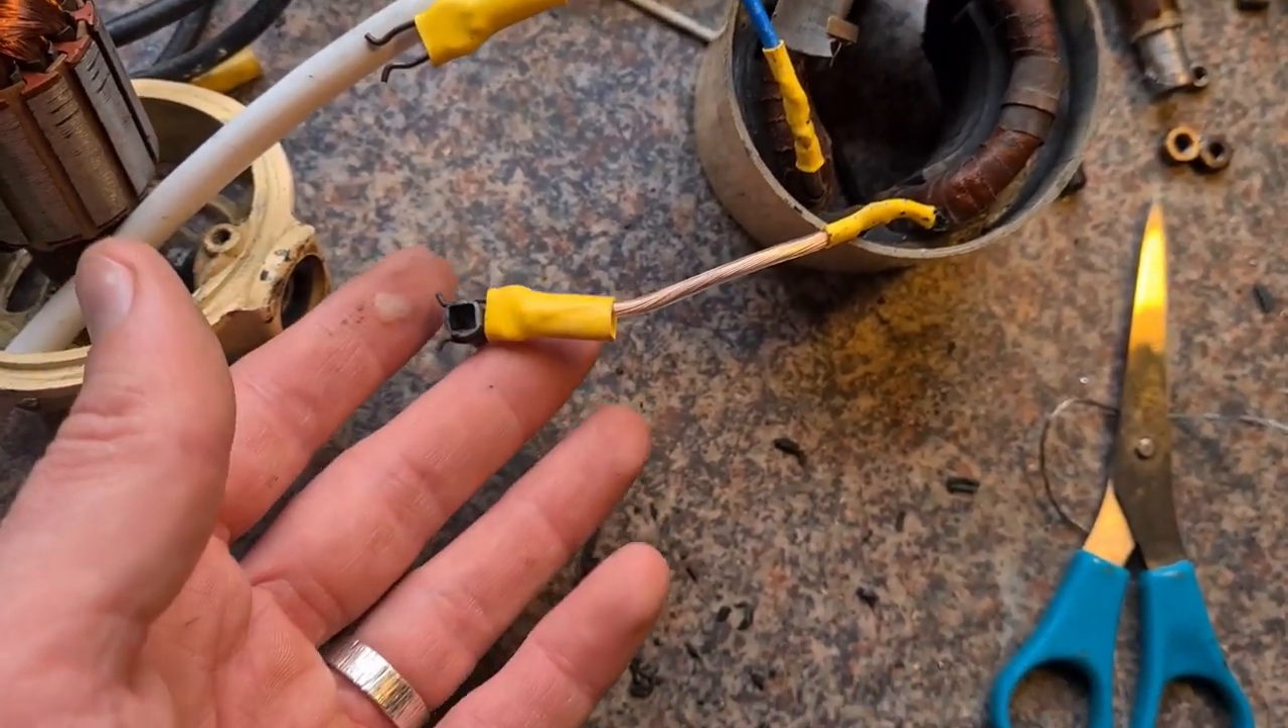This is all cleaned up and rewired now uh removed all the knackered old heat shrink we got in there some fresh new wire in there.